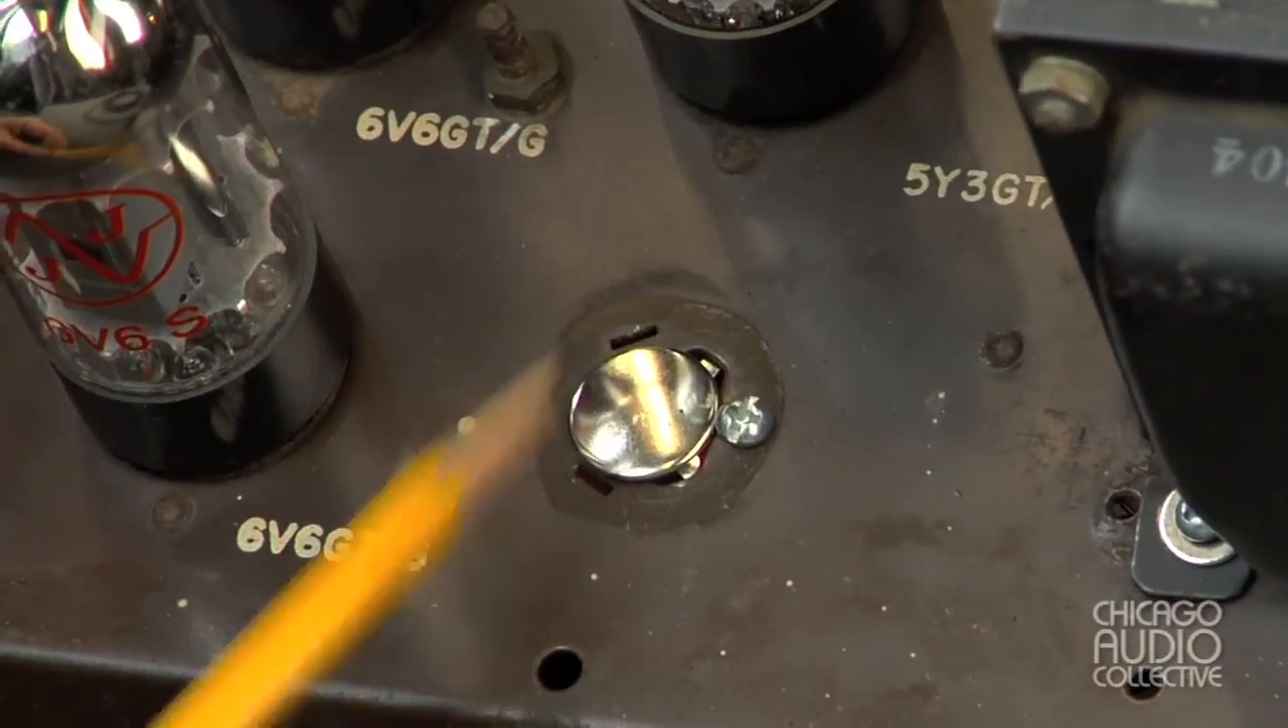They had been replaced at some point, so we were able to retain those, and I also installed the plug where the original capacitor was for safety.